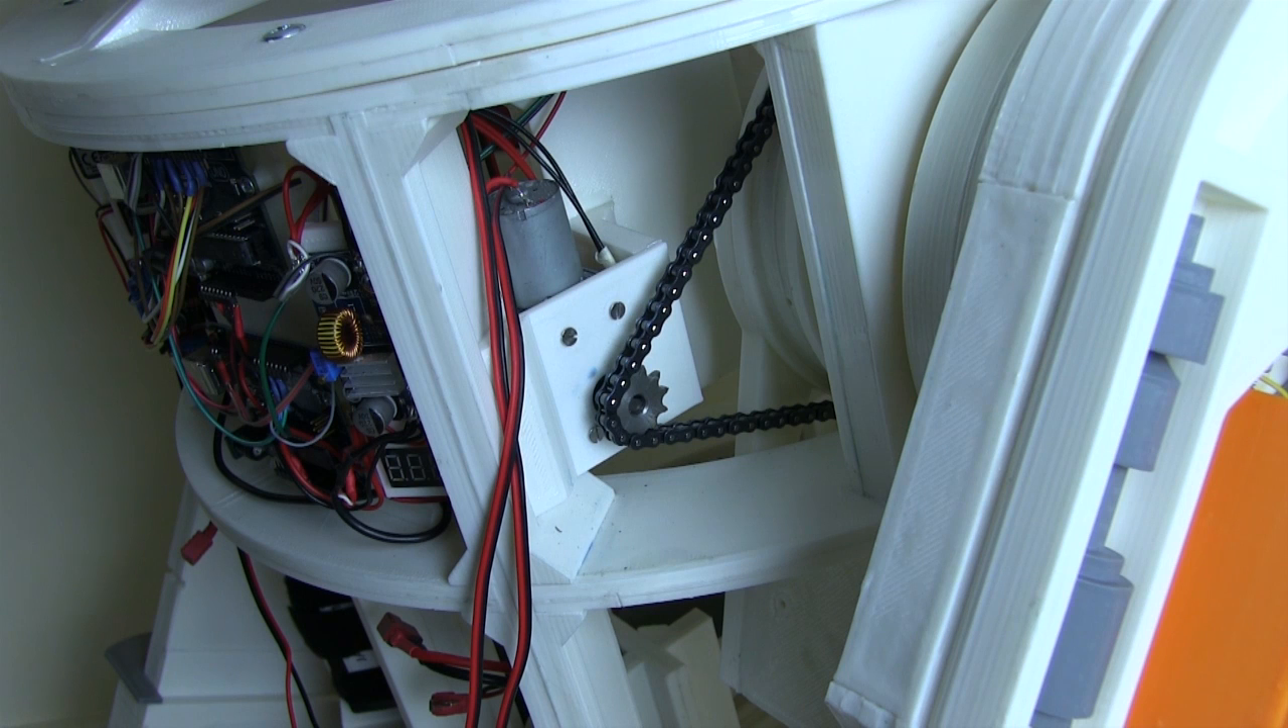You can see that I've got the sprocket installed there on the motor and the chain there which goes to the shoulder hub.